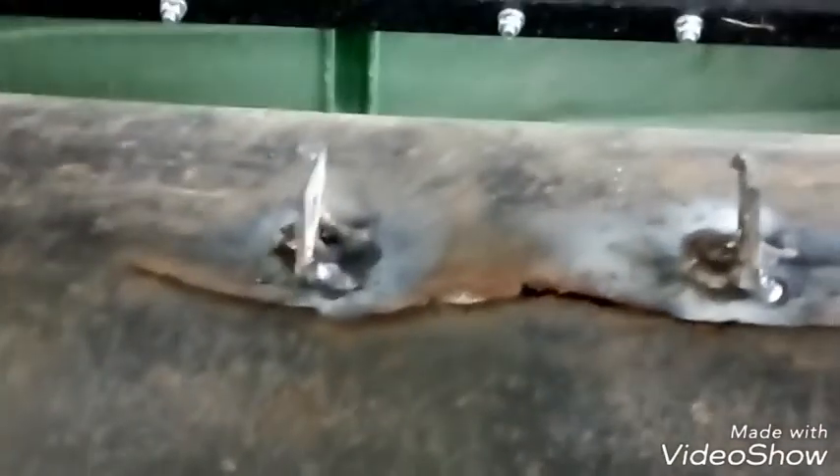Okay, so now I have my dent puller tabs welded on, both of them.